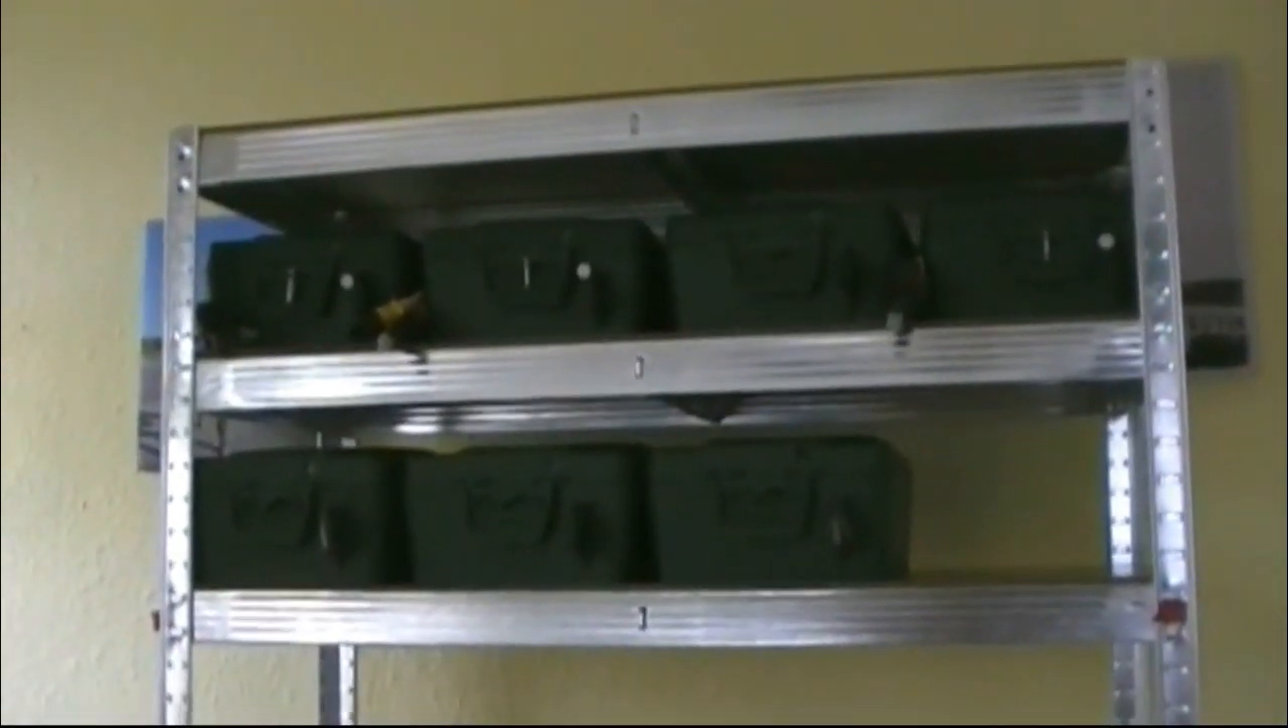As you can see... I now have two shelves in place.